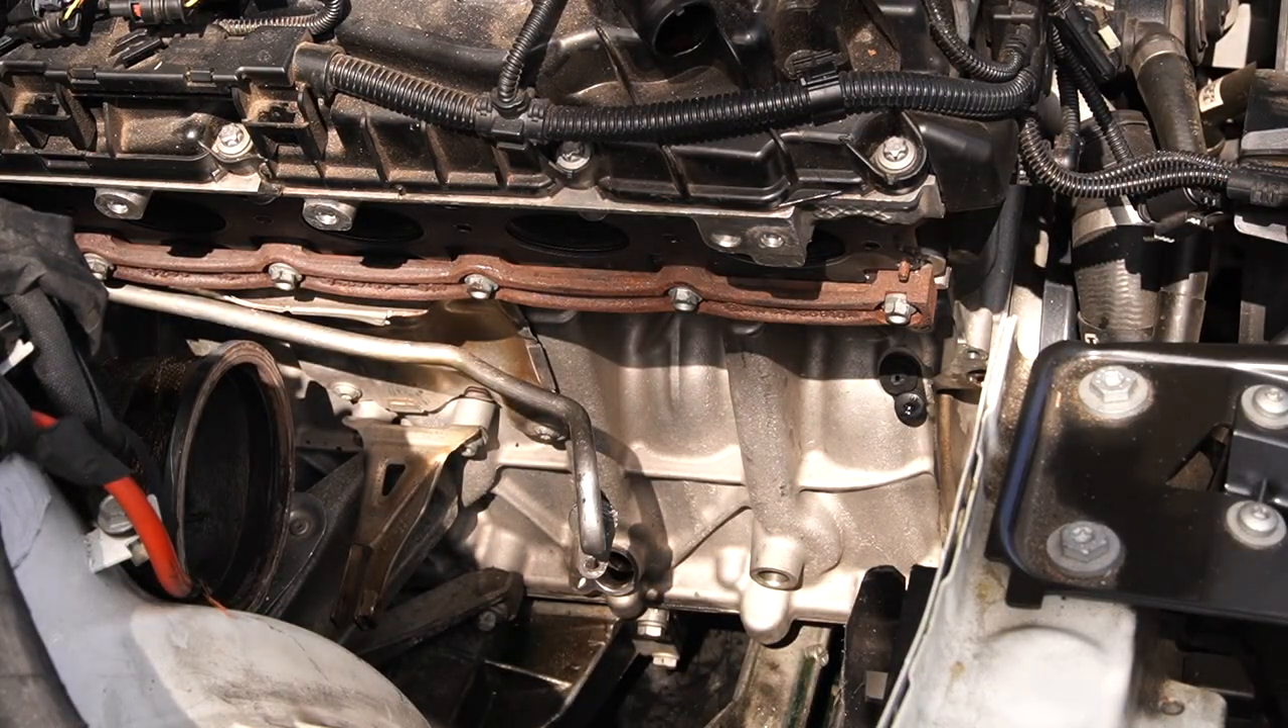All right now the gasket is in place and now another thing i want to do is i want to replace the gasket on the downpipe.